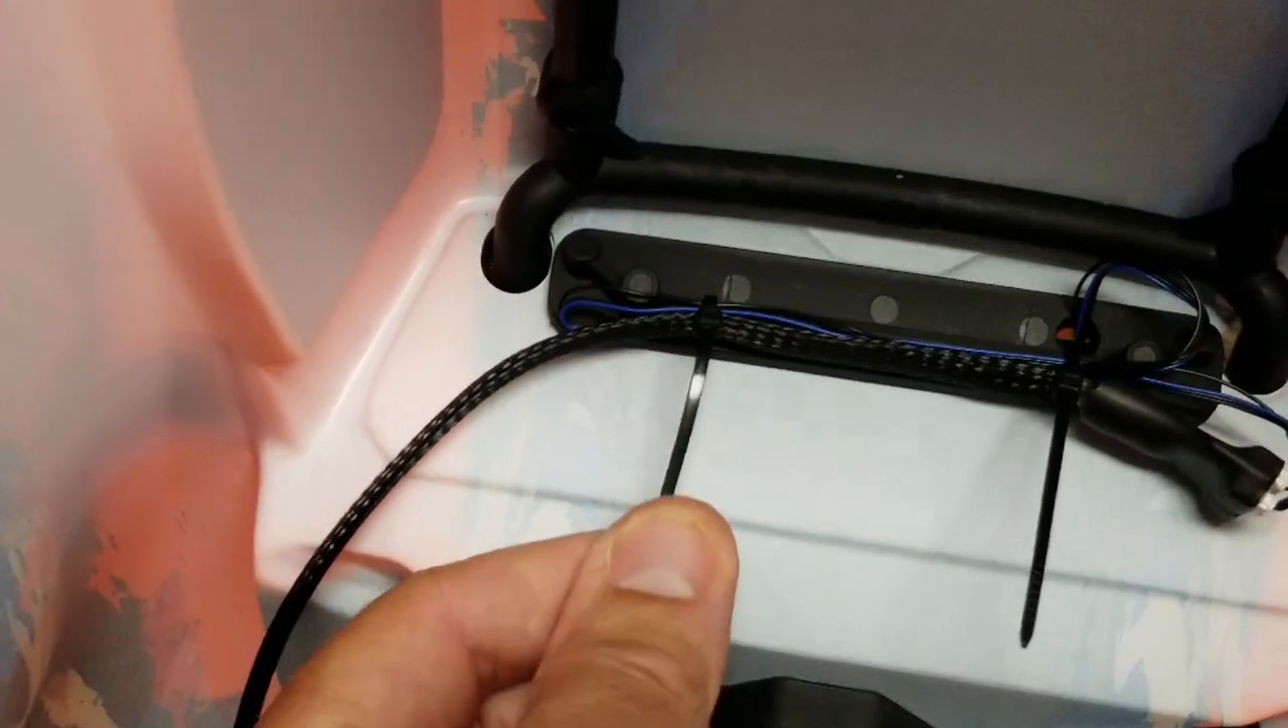So here's this wiring harness installed to the backing plate. I have it wire tied here.